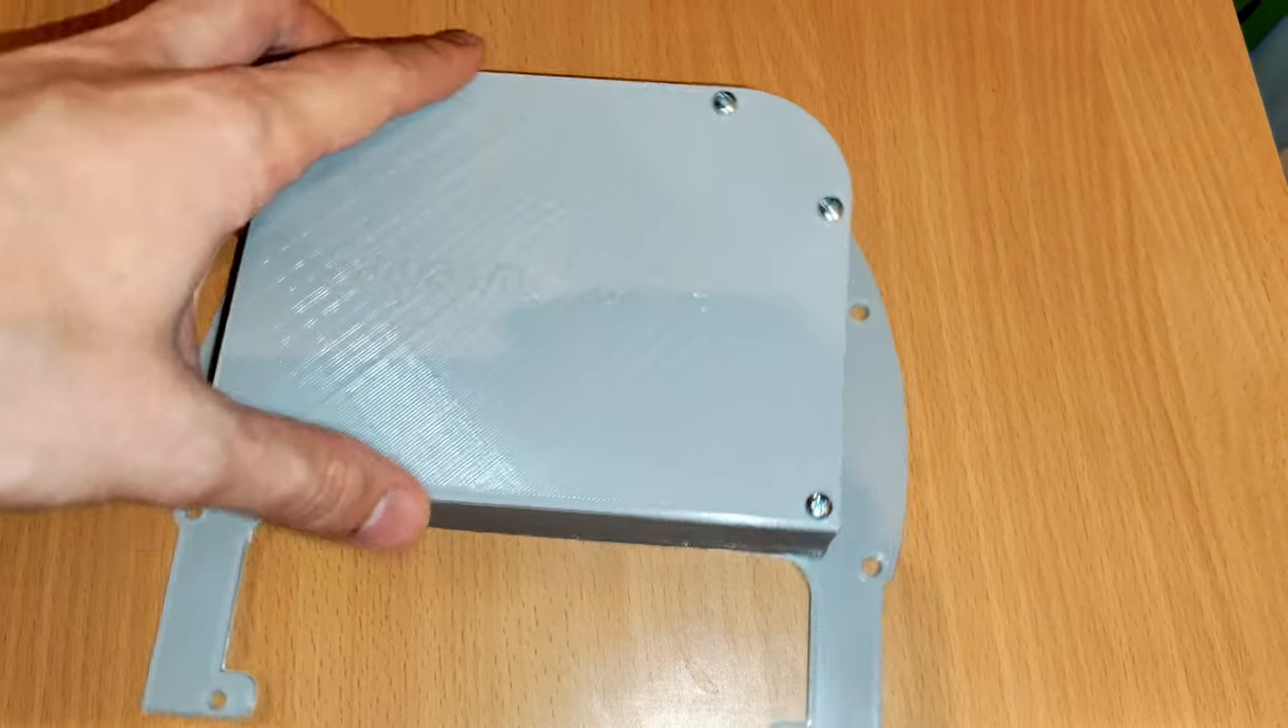Посадил уже винтики, закрутил все это дело.